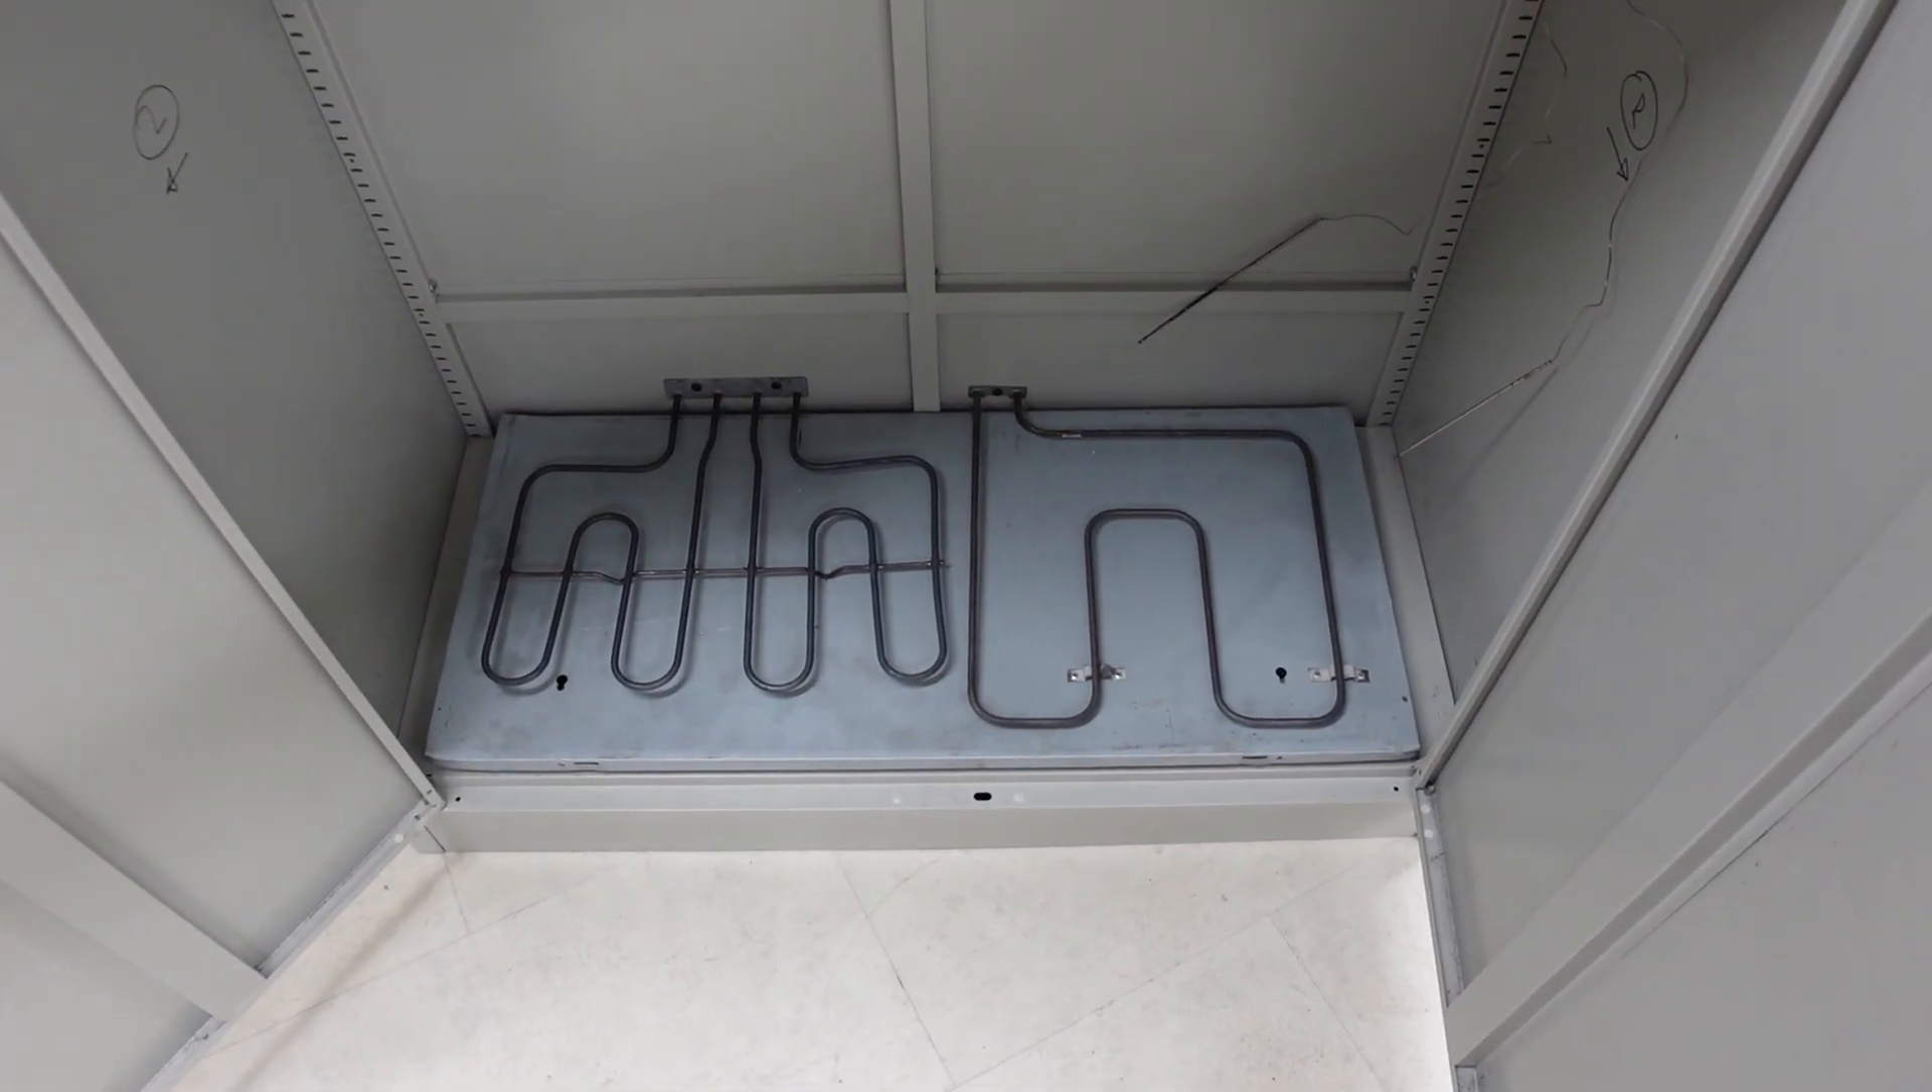Now what i'm sure you have seen is the fact that i have fitted the um oven elements into the bottom of the uh cabinet.